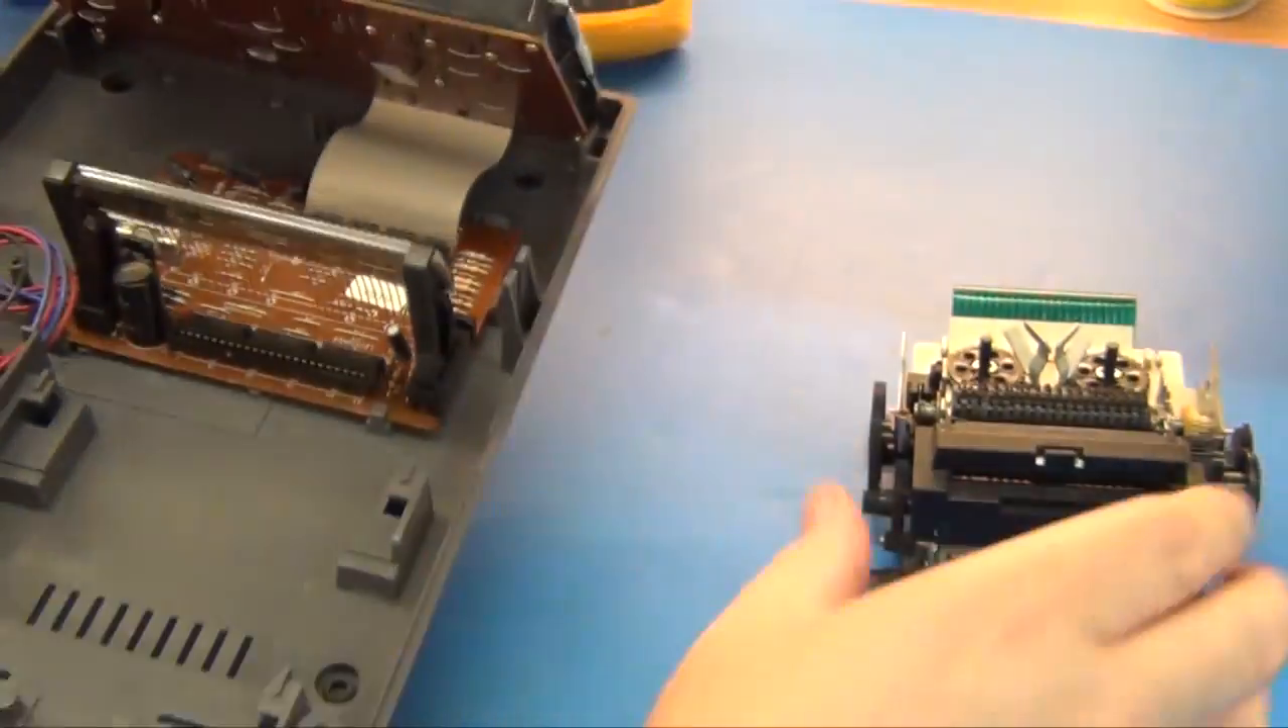Okay so you can see I got the printing mechanism out.